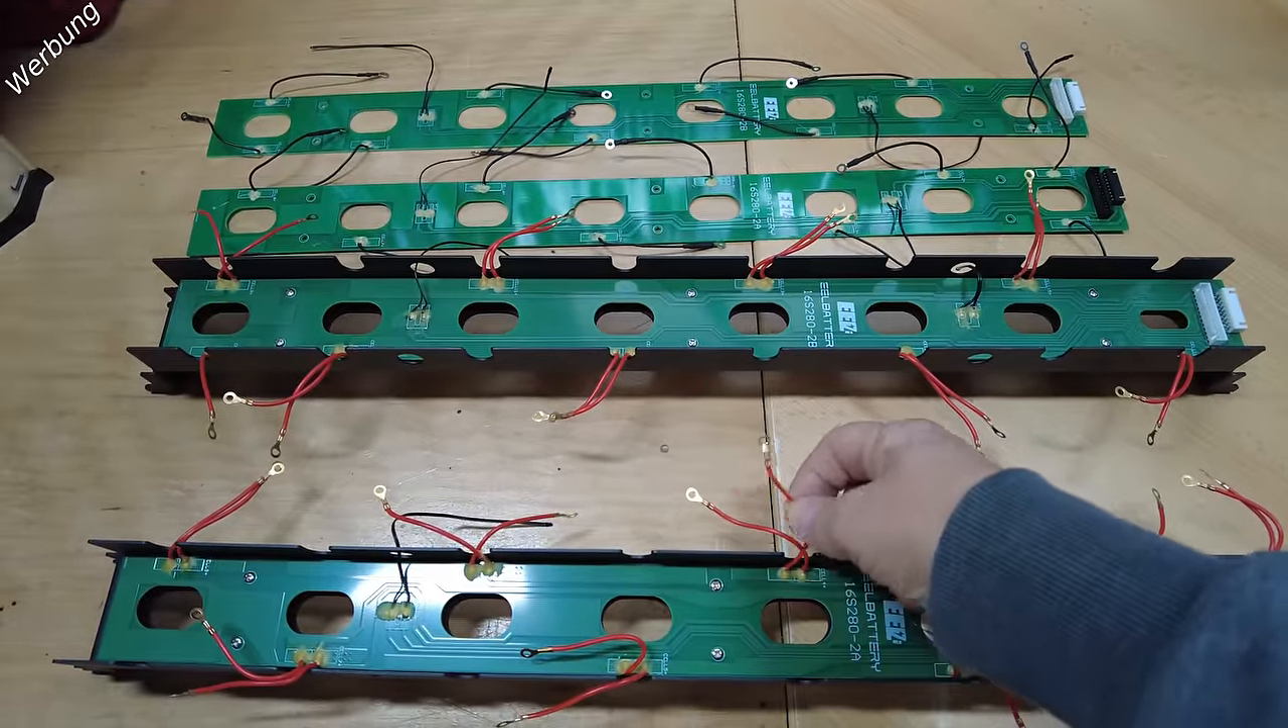Ich habe natürlich jetzt erstmal die neuen pcbs mit den beiden abgangskabeln montiert.